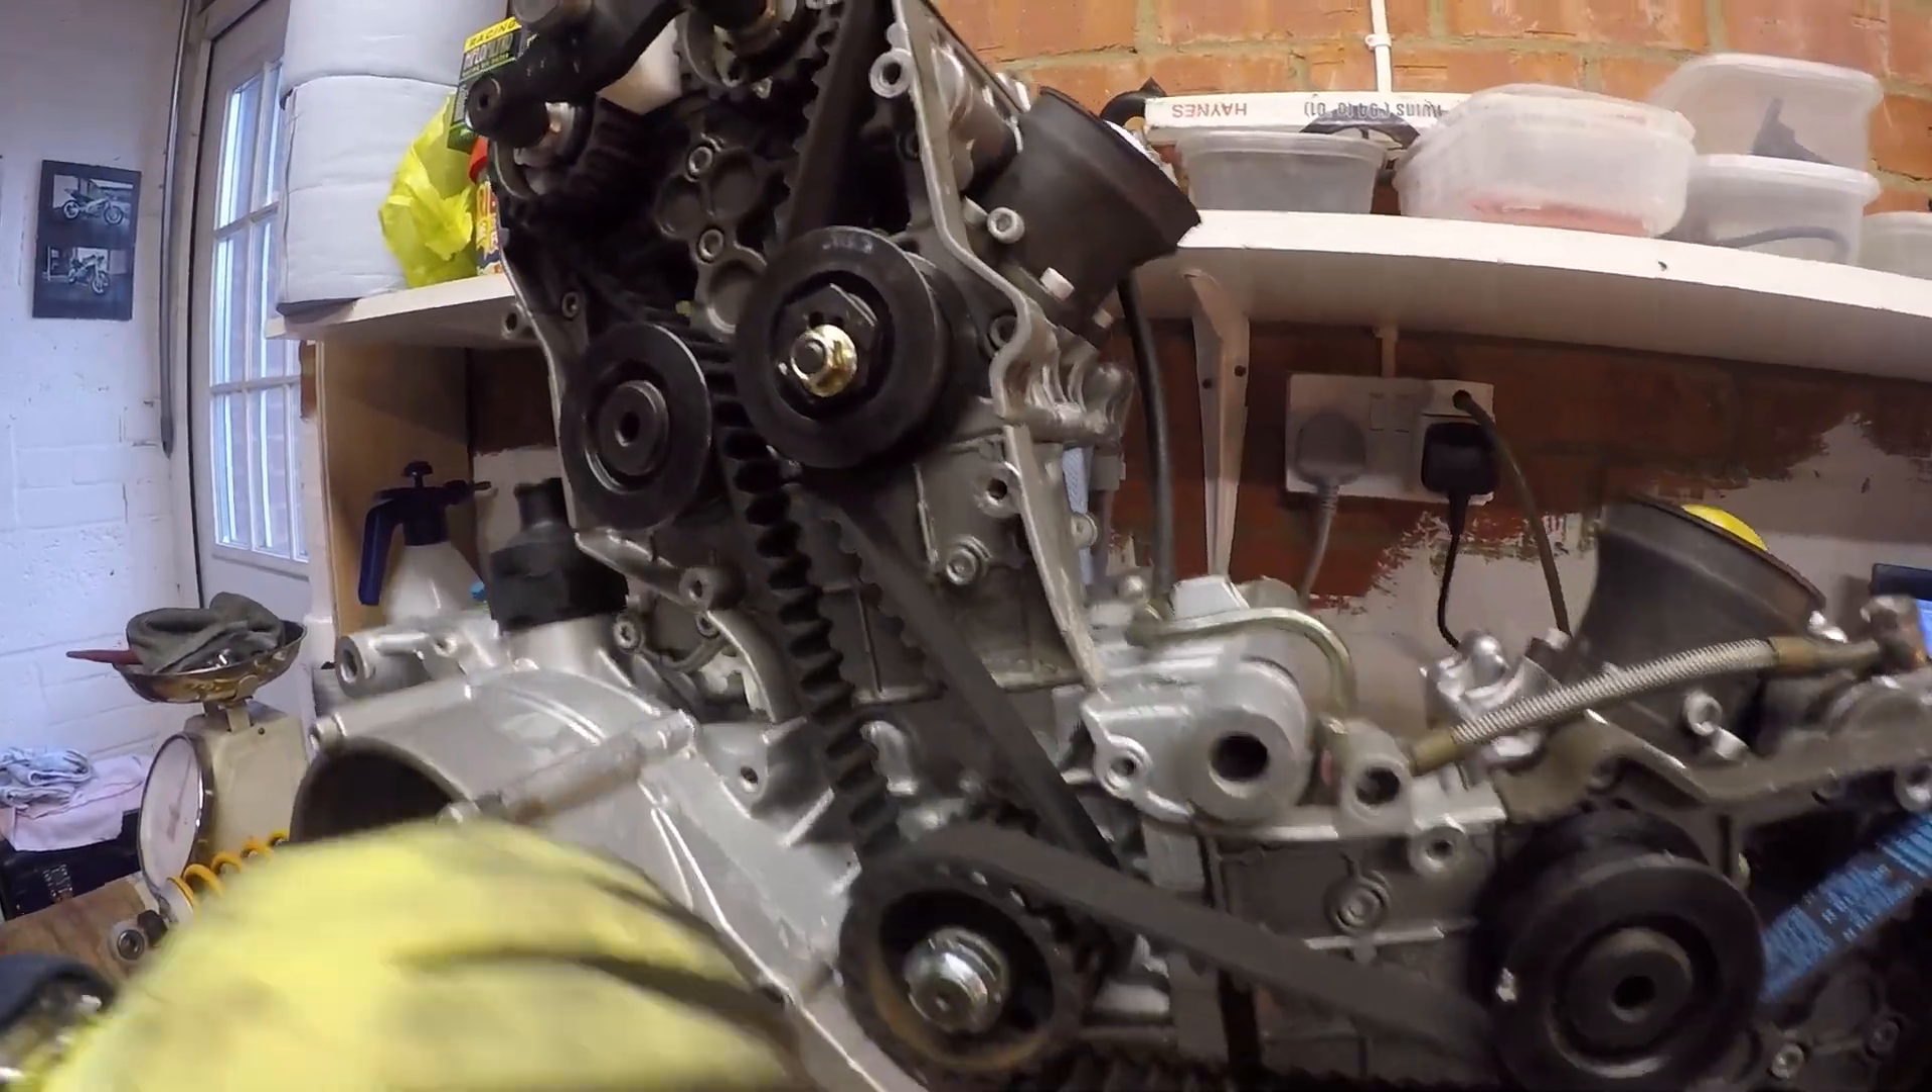The belts are now on the engine both the vertical and the horizontal one.